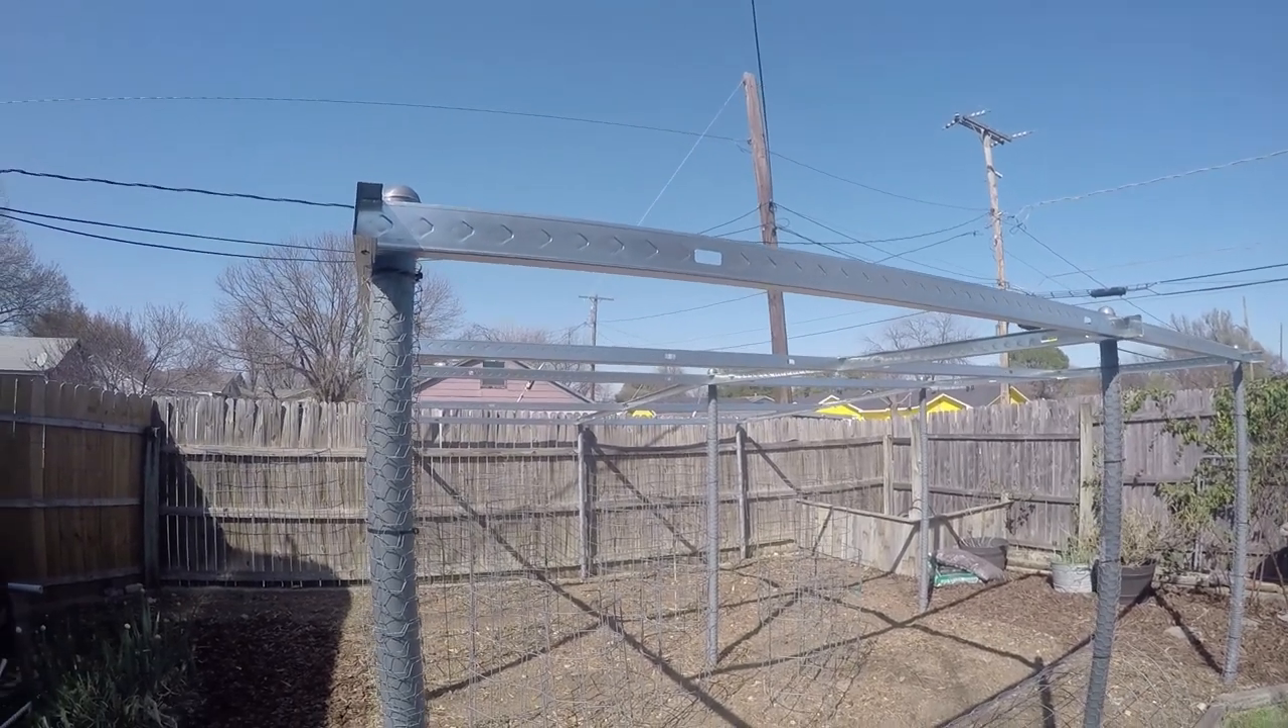All right, so we've got our shade cover, our old wood shade cover repurposed using these new metal studs.